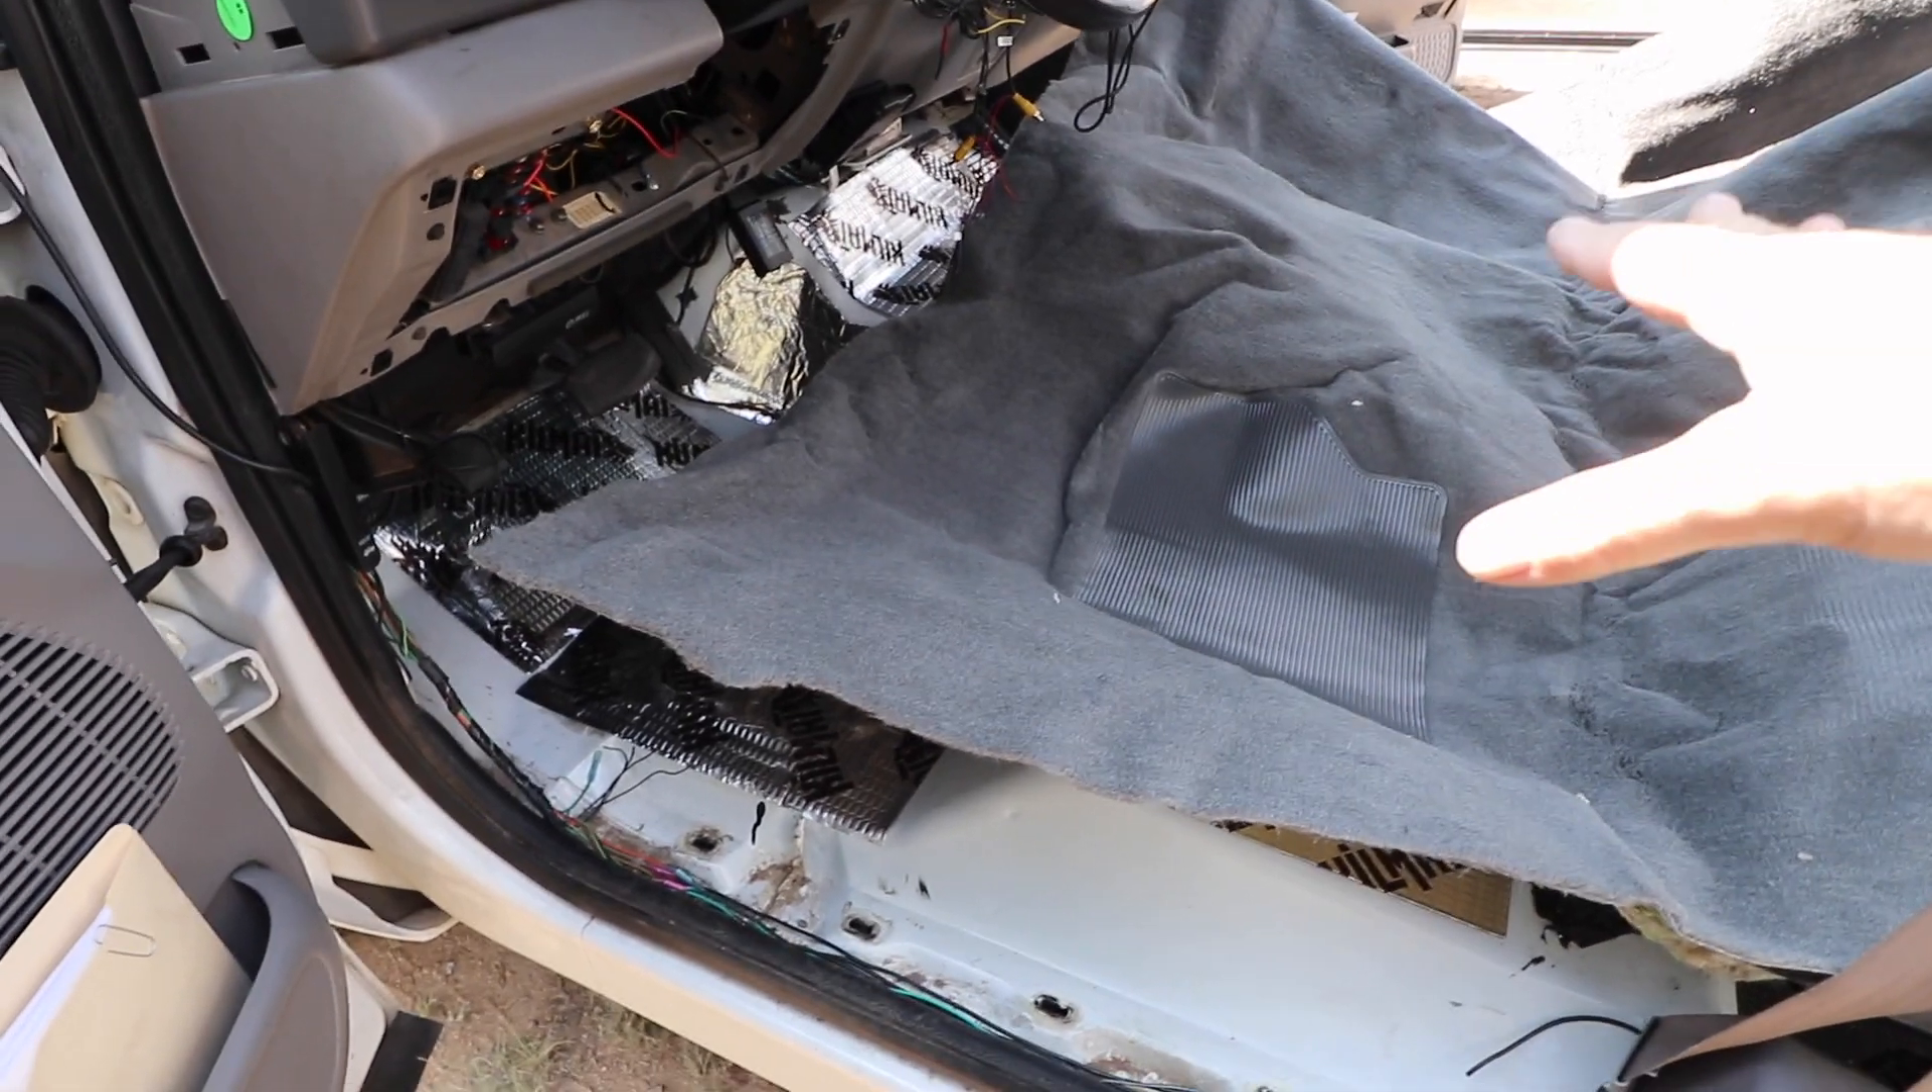I have the carpet just sort of laid out here right now so I'm going to show you the wiring before I get into finishing the carpet.